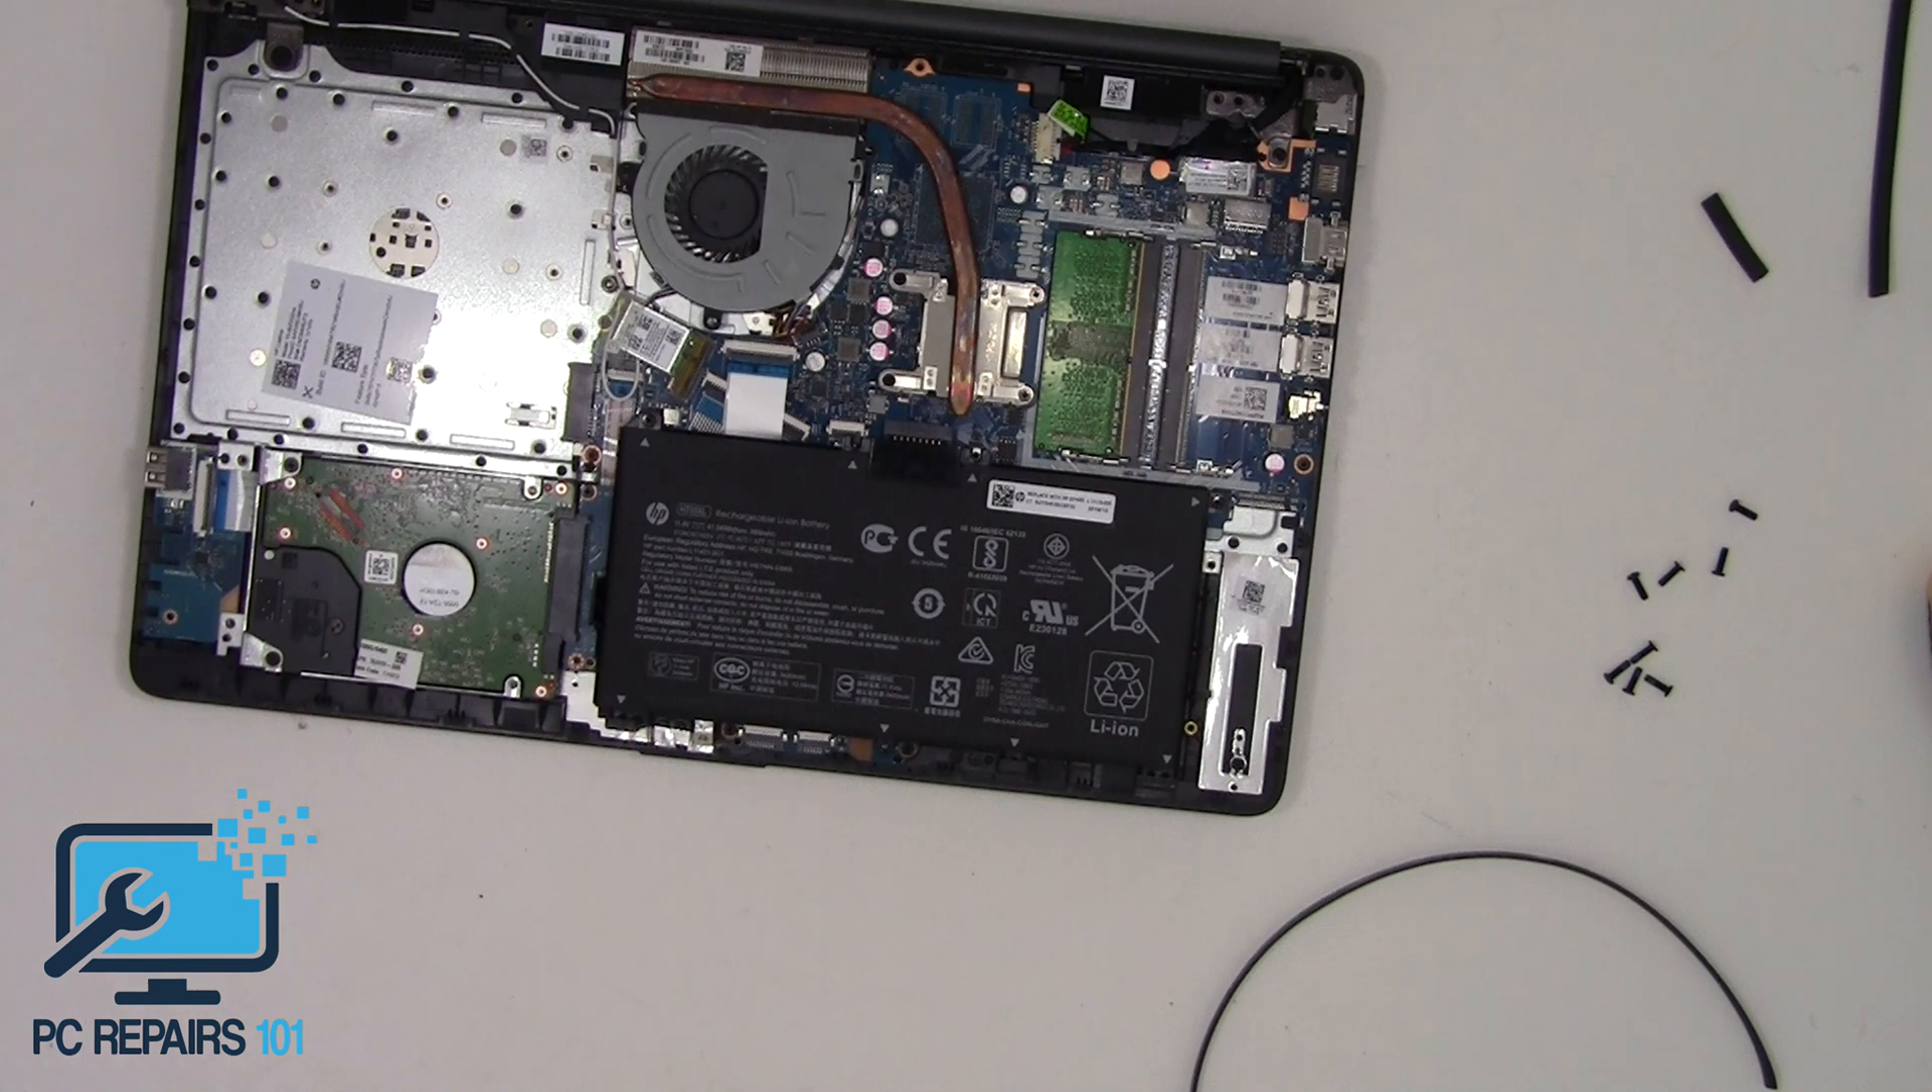Now we've exposed the uh internals of the laptop.